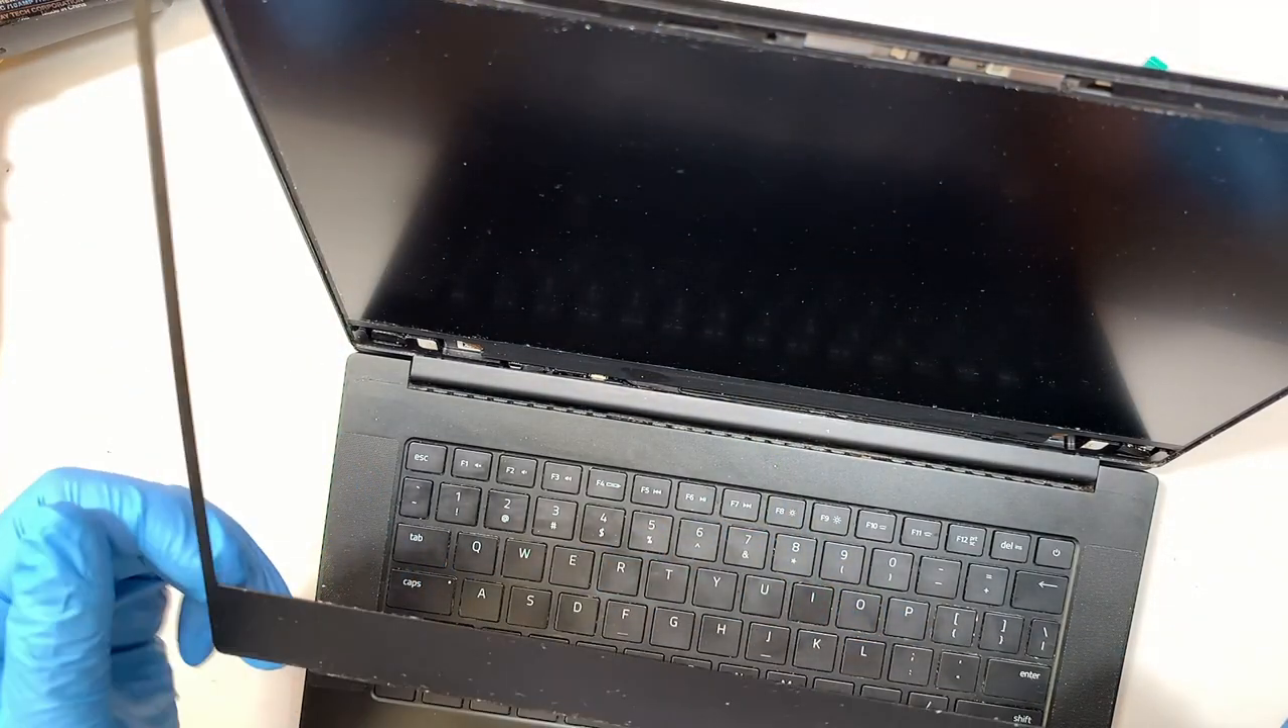I just removed the entire bezel. Looks good.